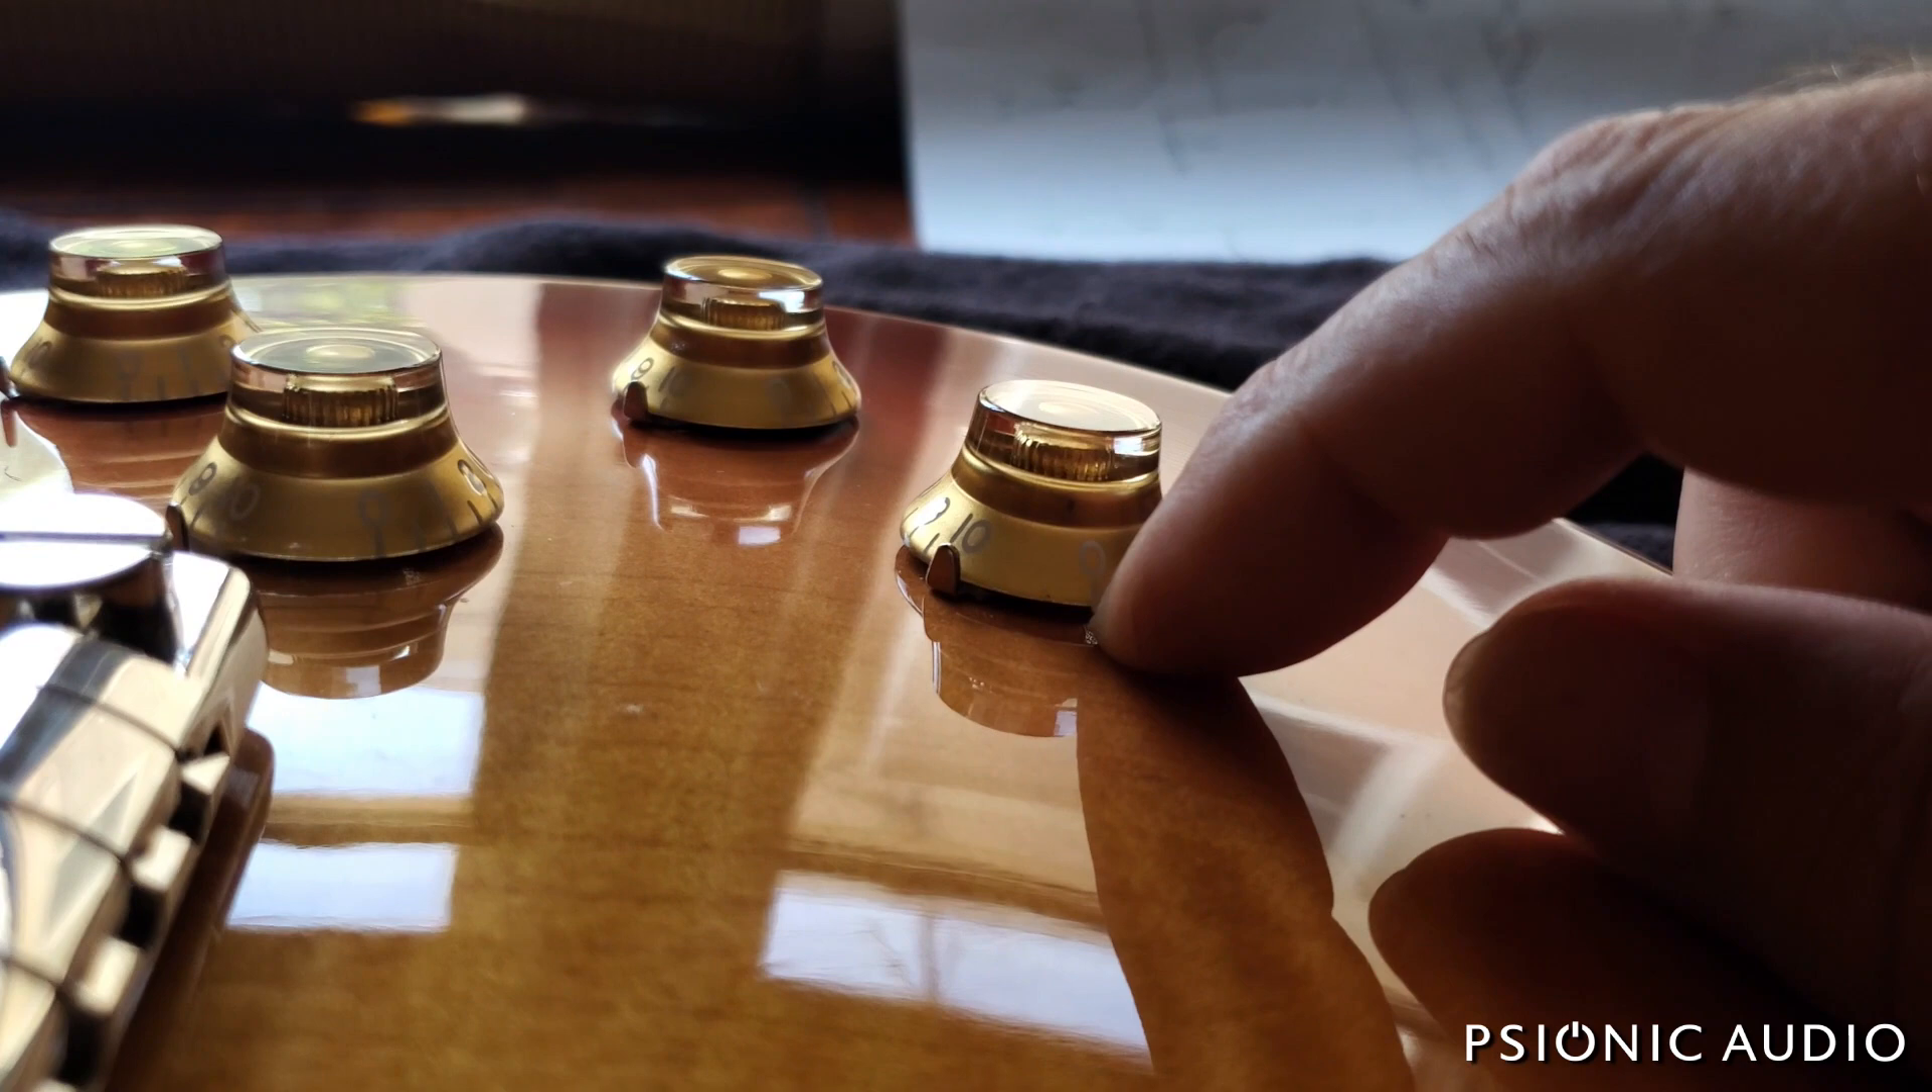The knobs come almost all the way flush to the body.